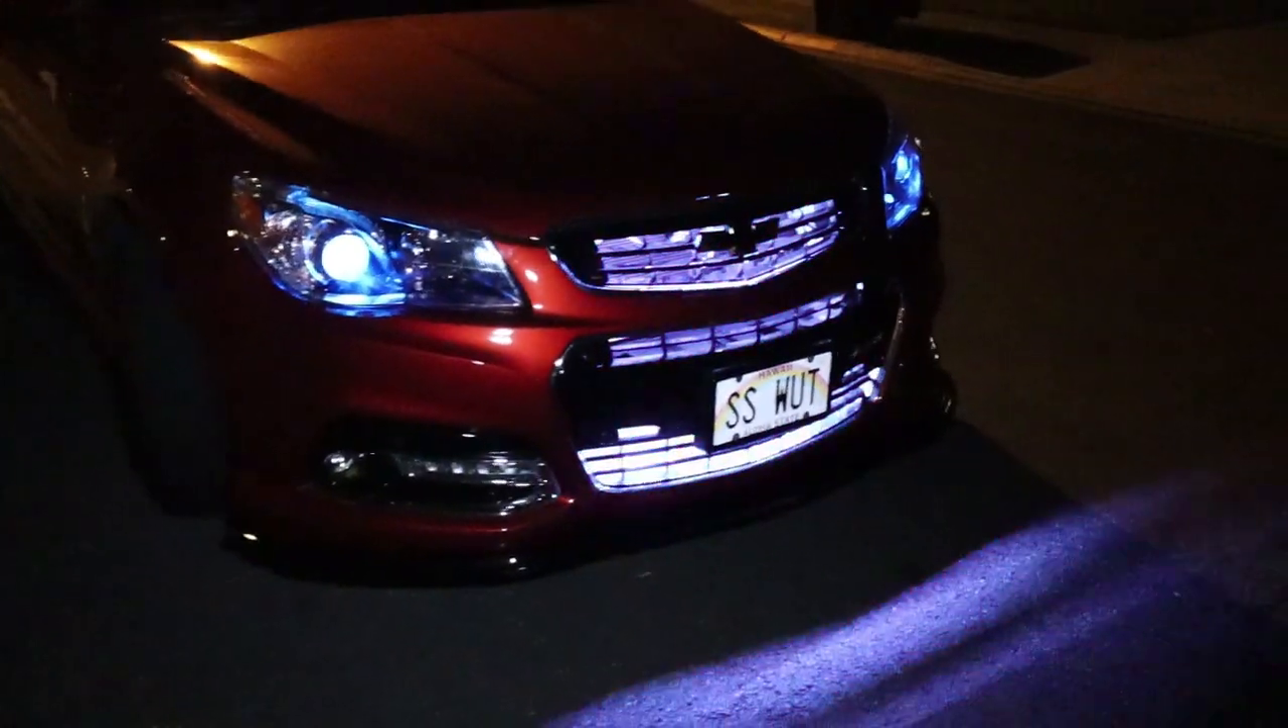It's completed. Demon eyes and the grill lights all done. Op7 grill lights and then the diode dynamics demon eye set.